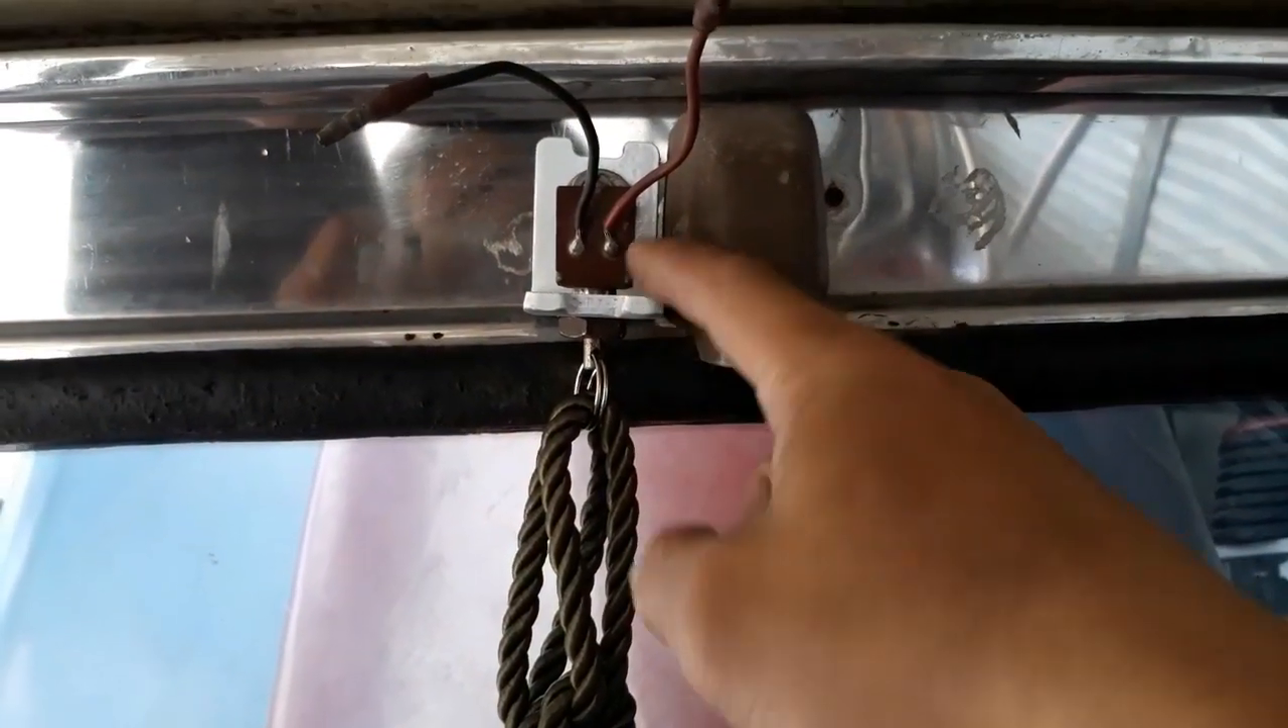Nakabit ko muna siya Nakakabit ko na yung ating switch.